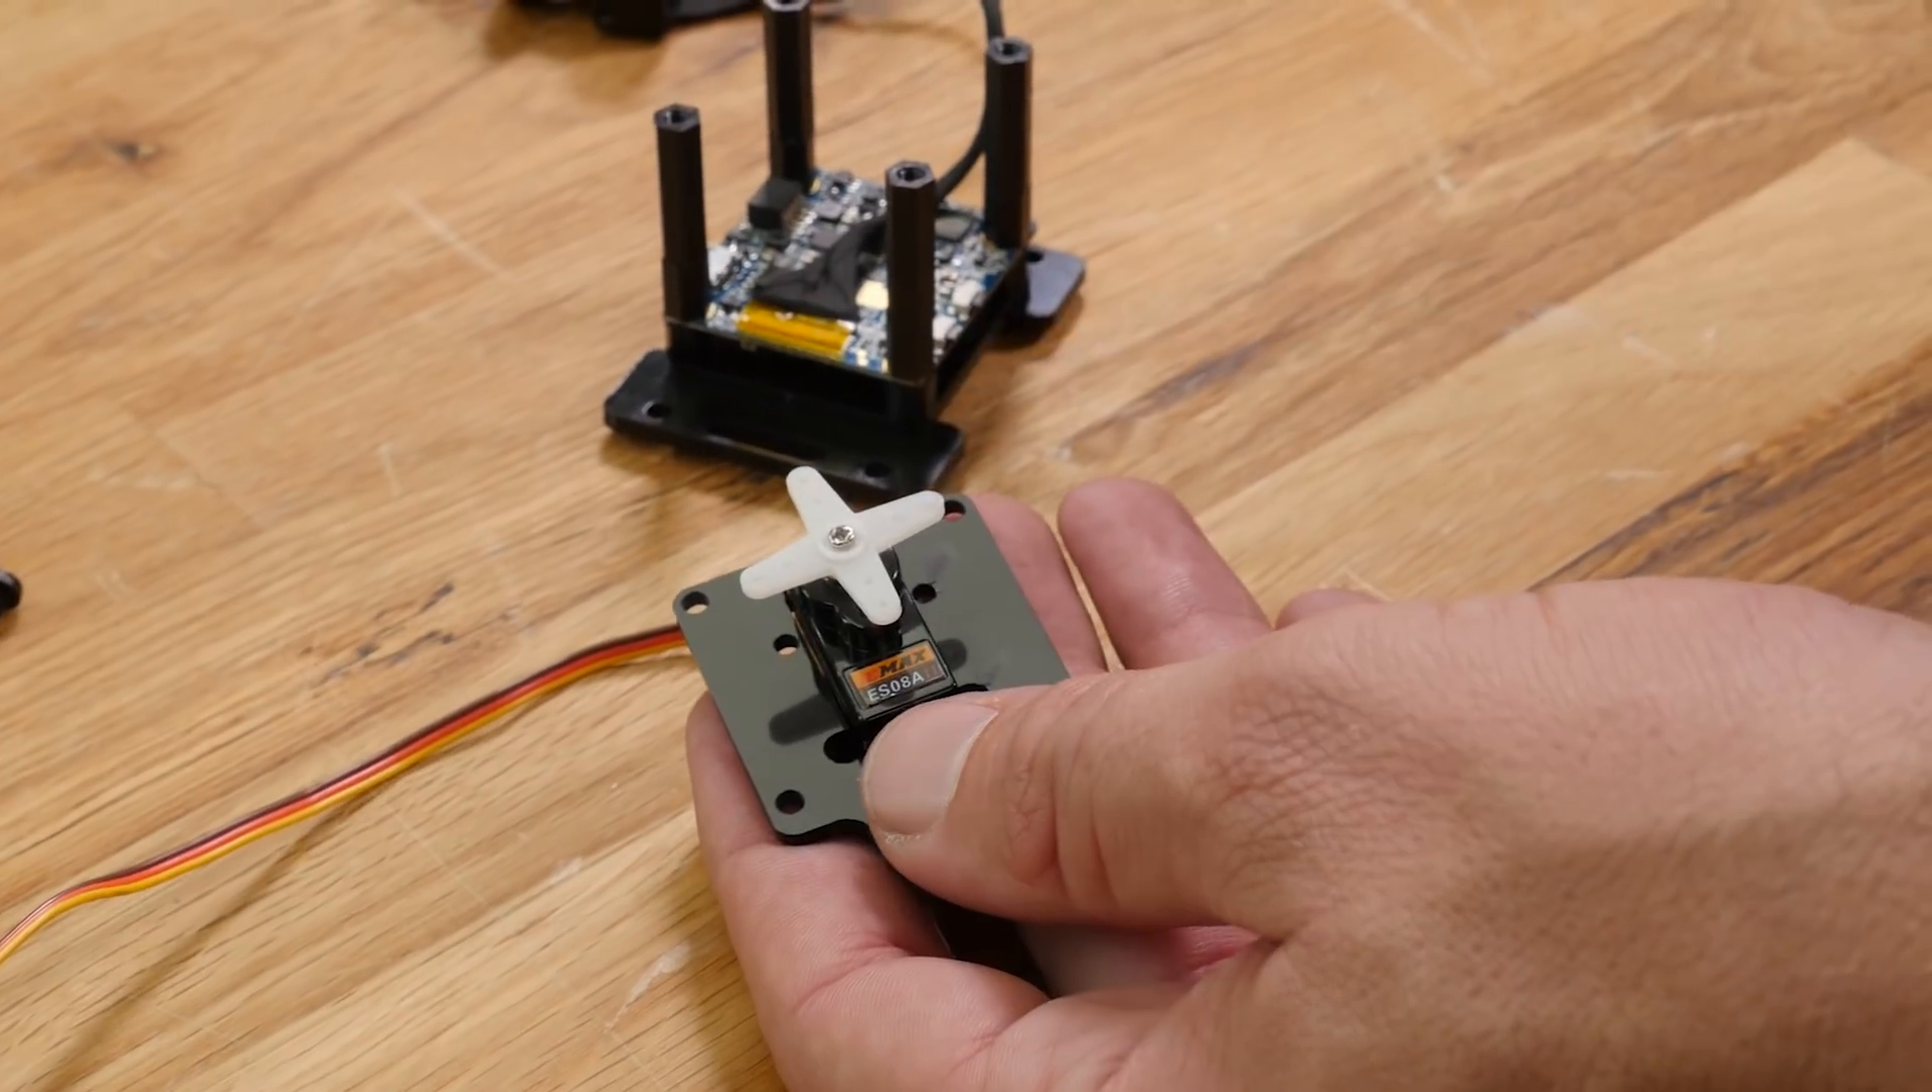So we've already centered our servo and you can see that we've mounted our x -type servo arm on the top here.